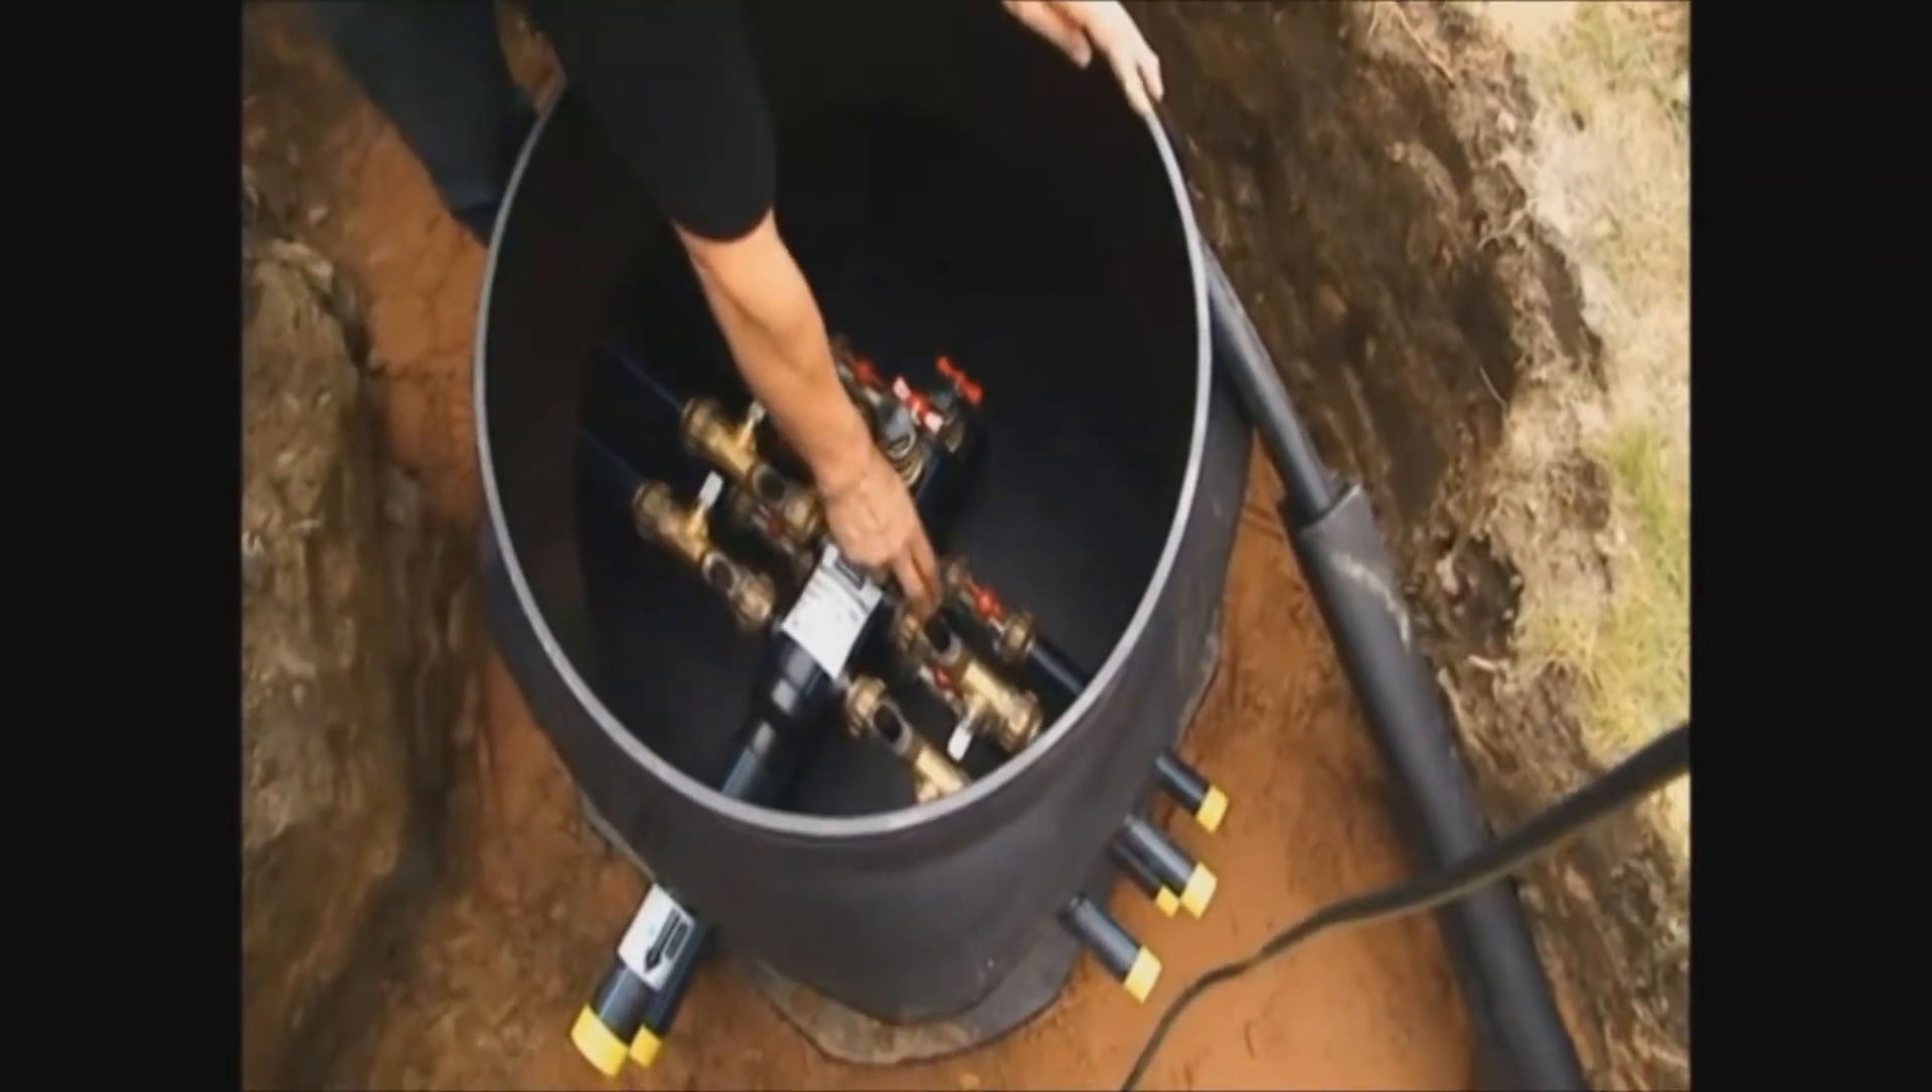With the top of the manifold off you can see how the ground loops are all connected together through the main flows into the property.